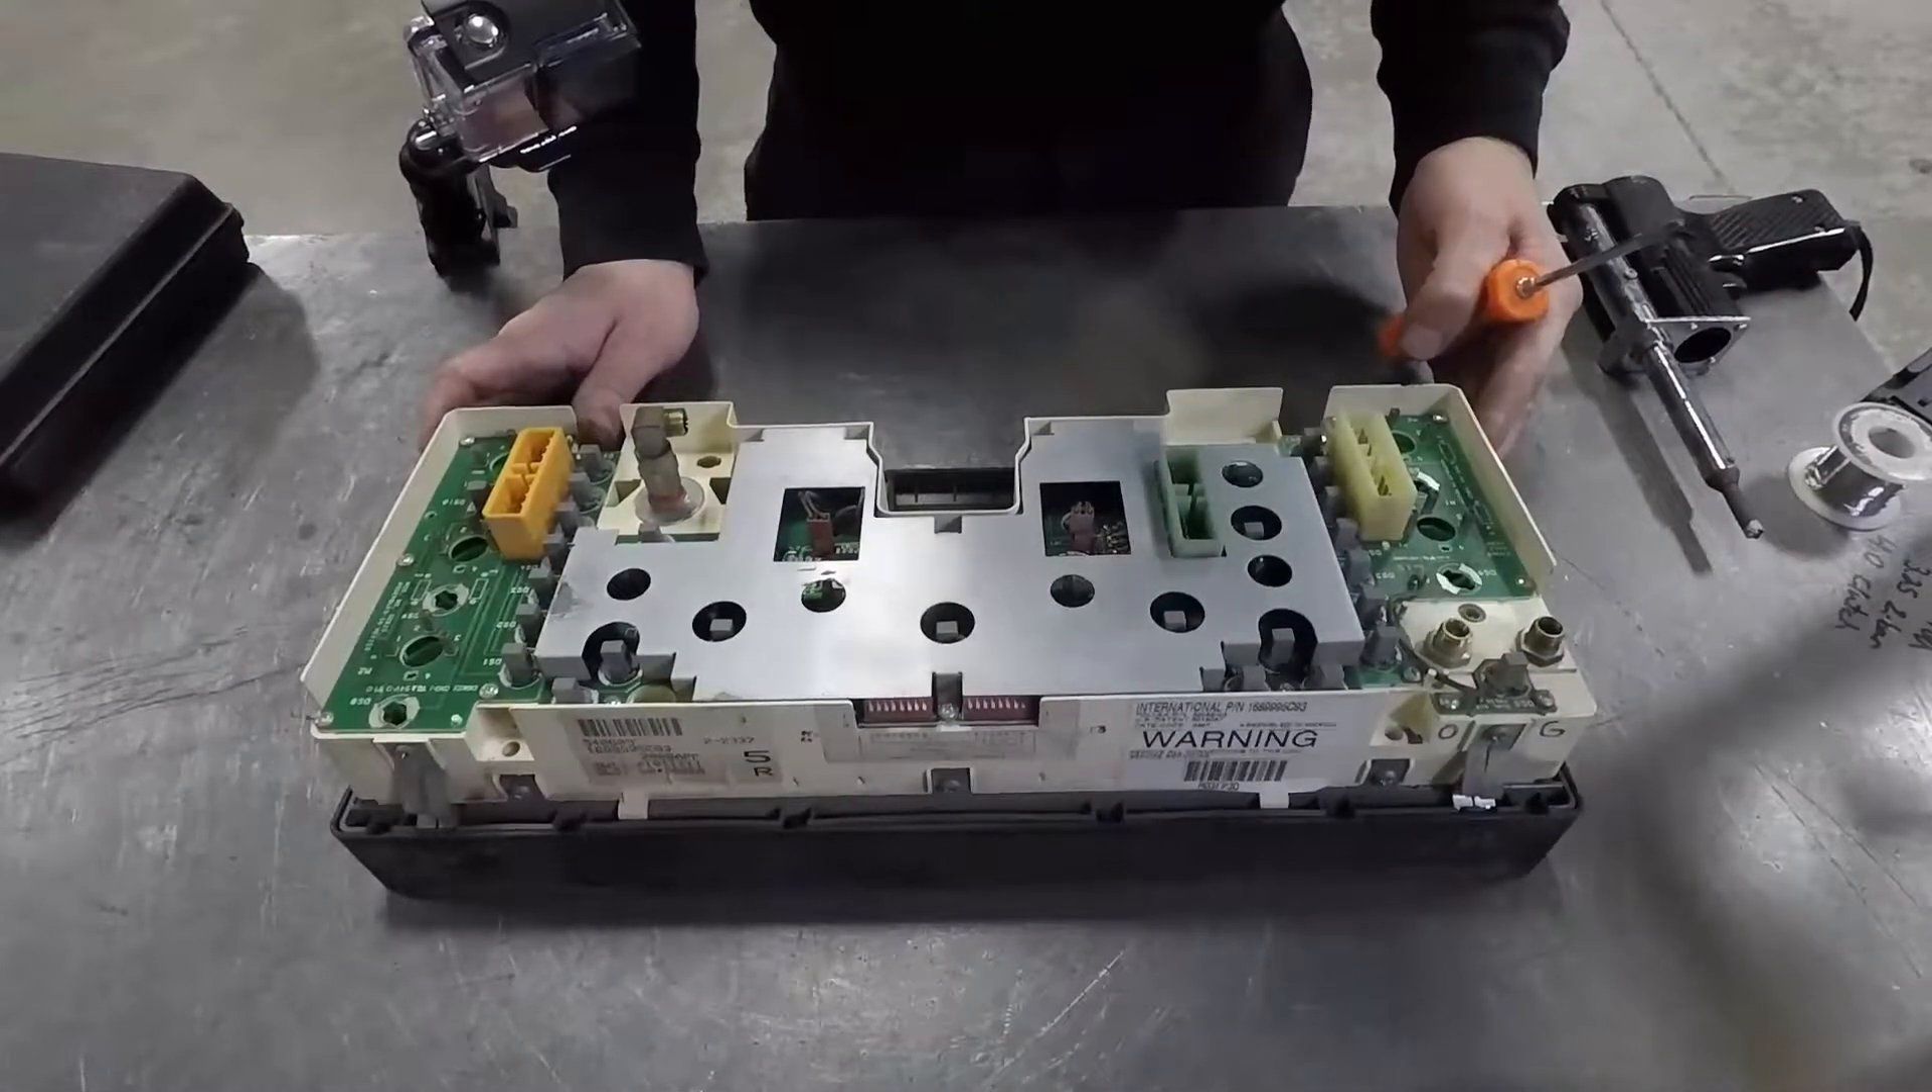Okay so we got our gauge cluster out the truck we got it over here in the bench.